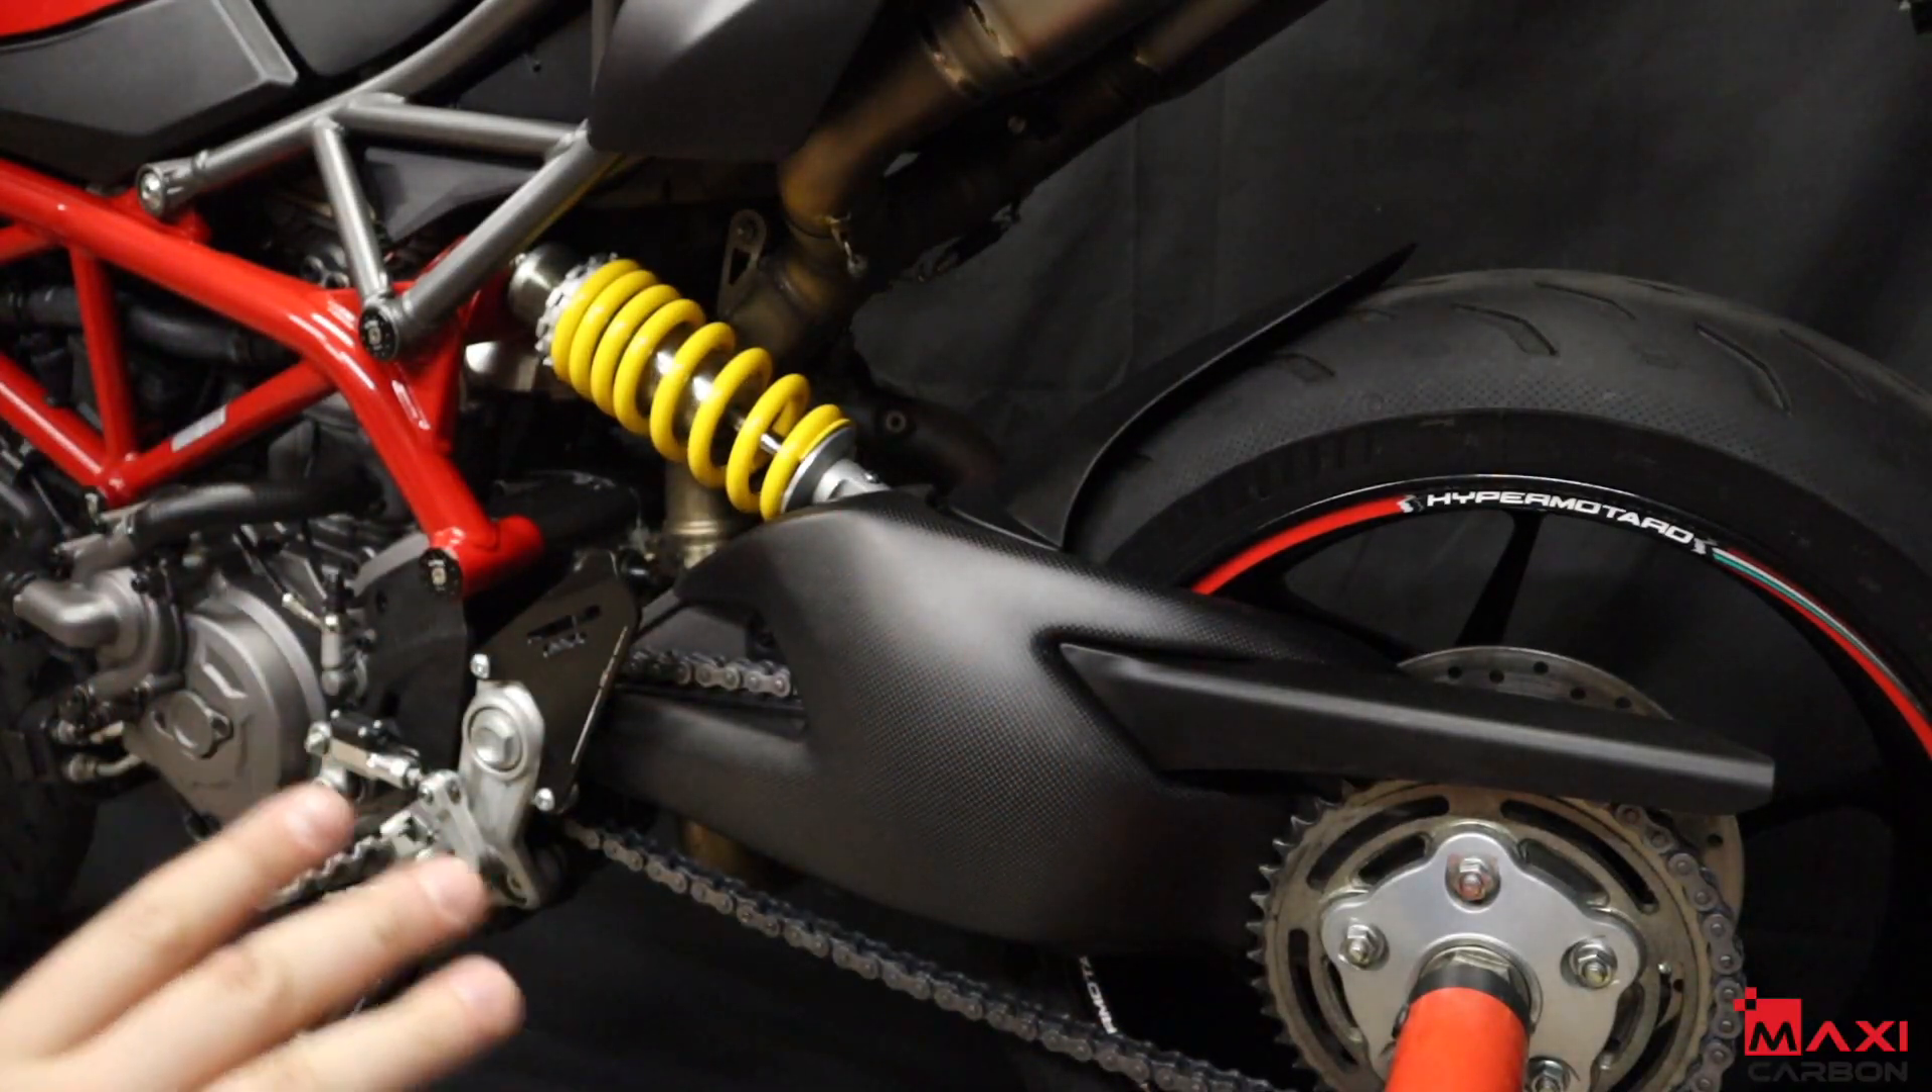Ragazzi siamo riusciti a montare la cover forcellone Che dà veramente un altro look alla moto.